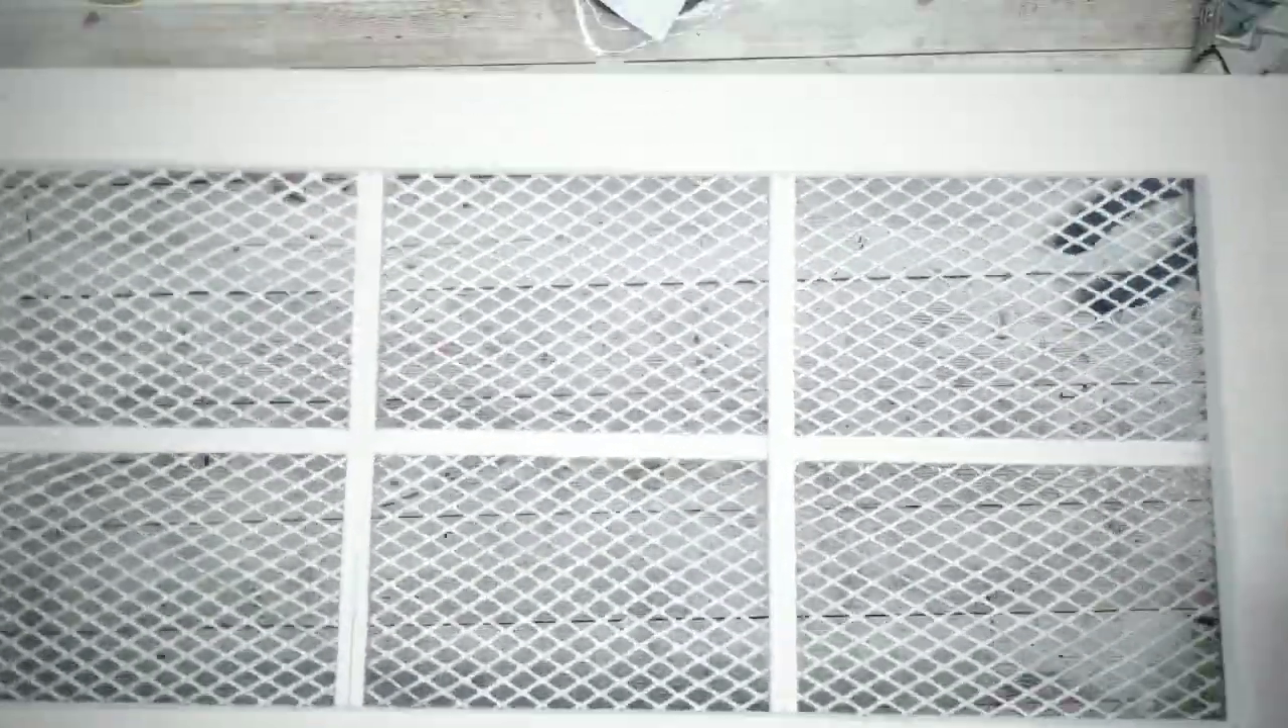And here is the screen all in place.